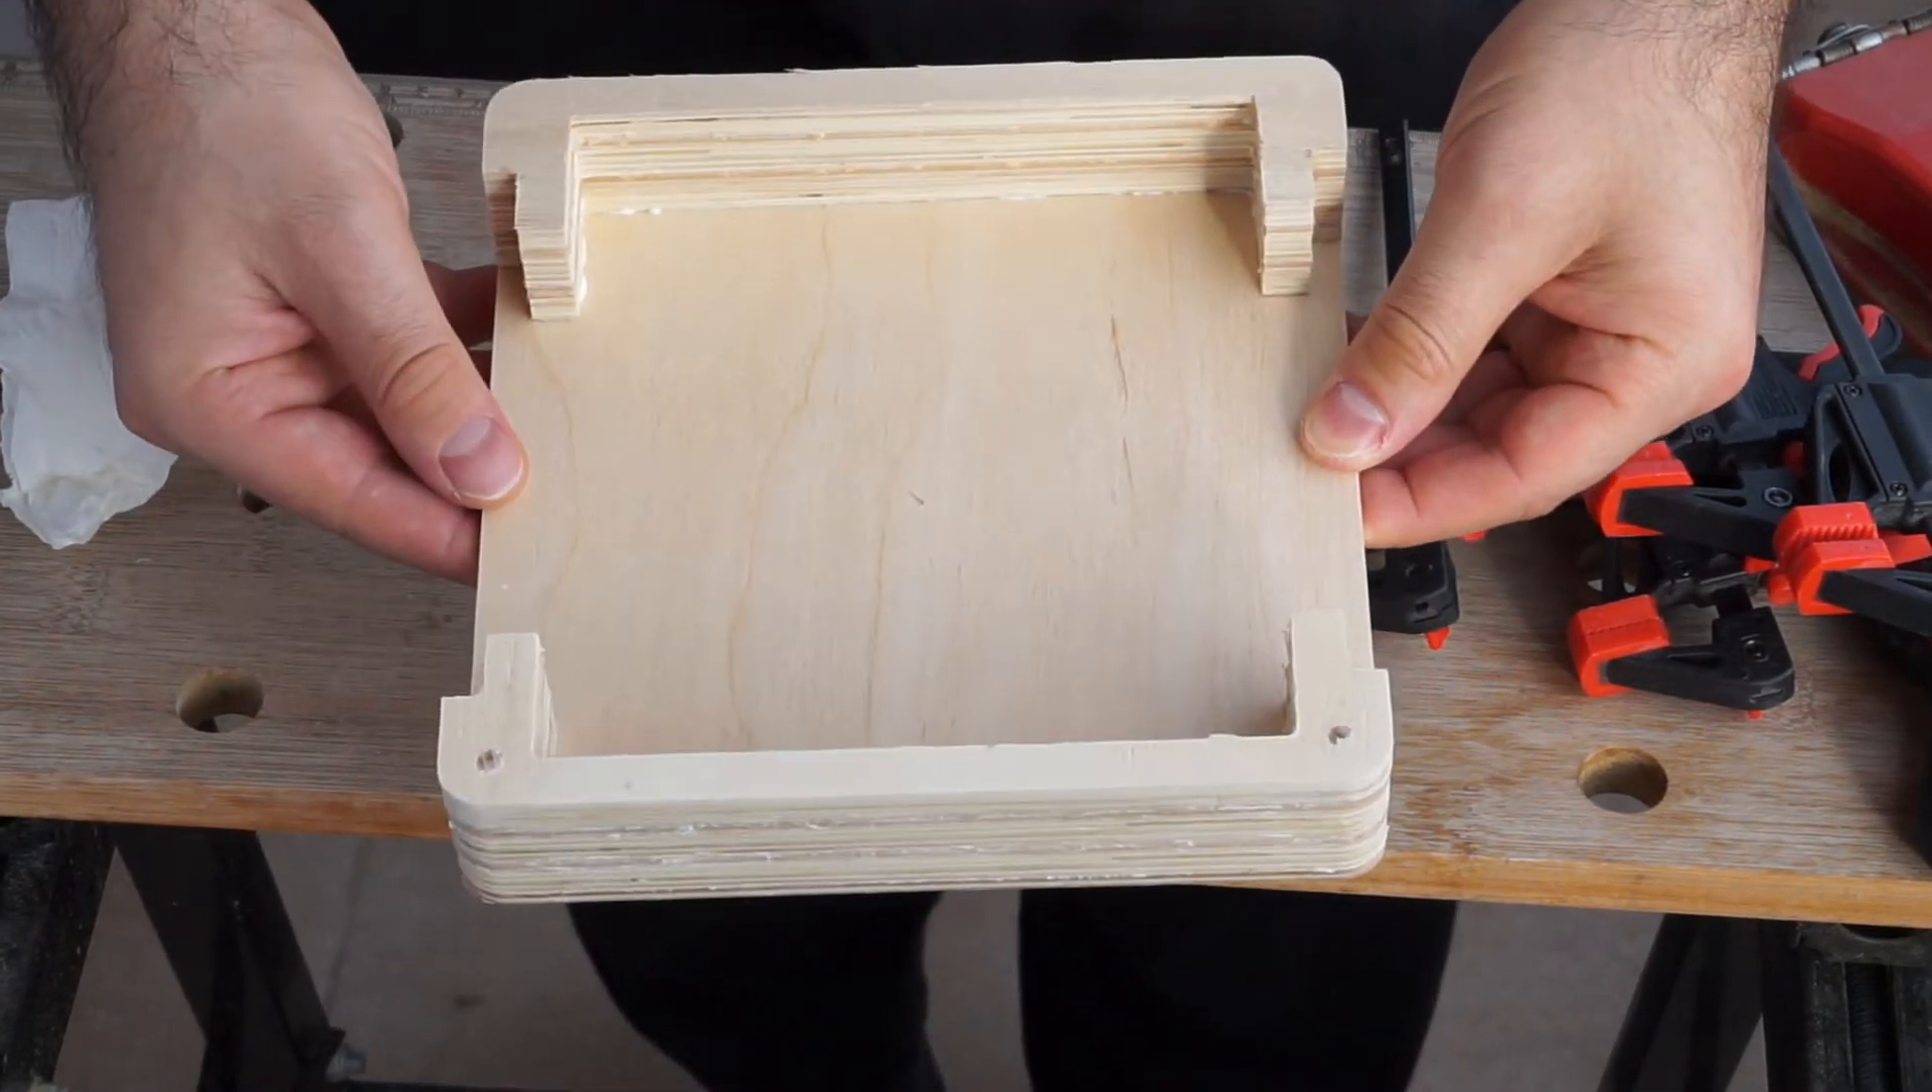These two pieces I glued to a flat rectangular piece of plywood.